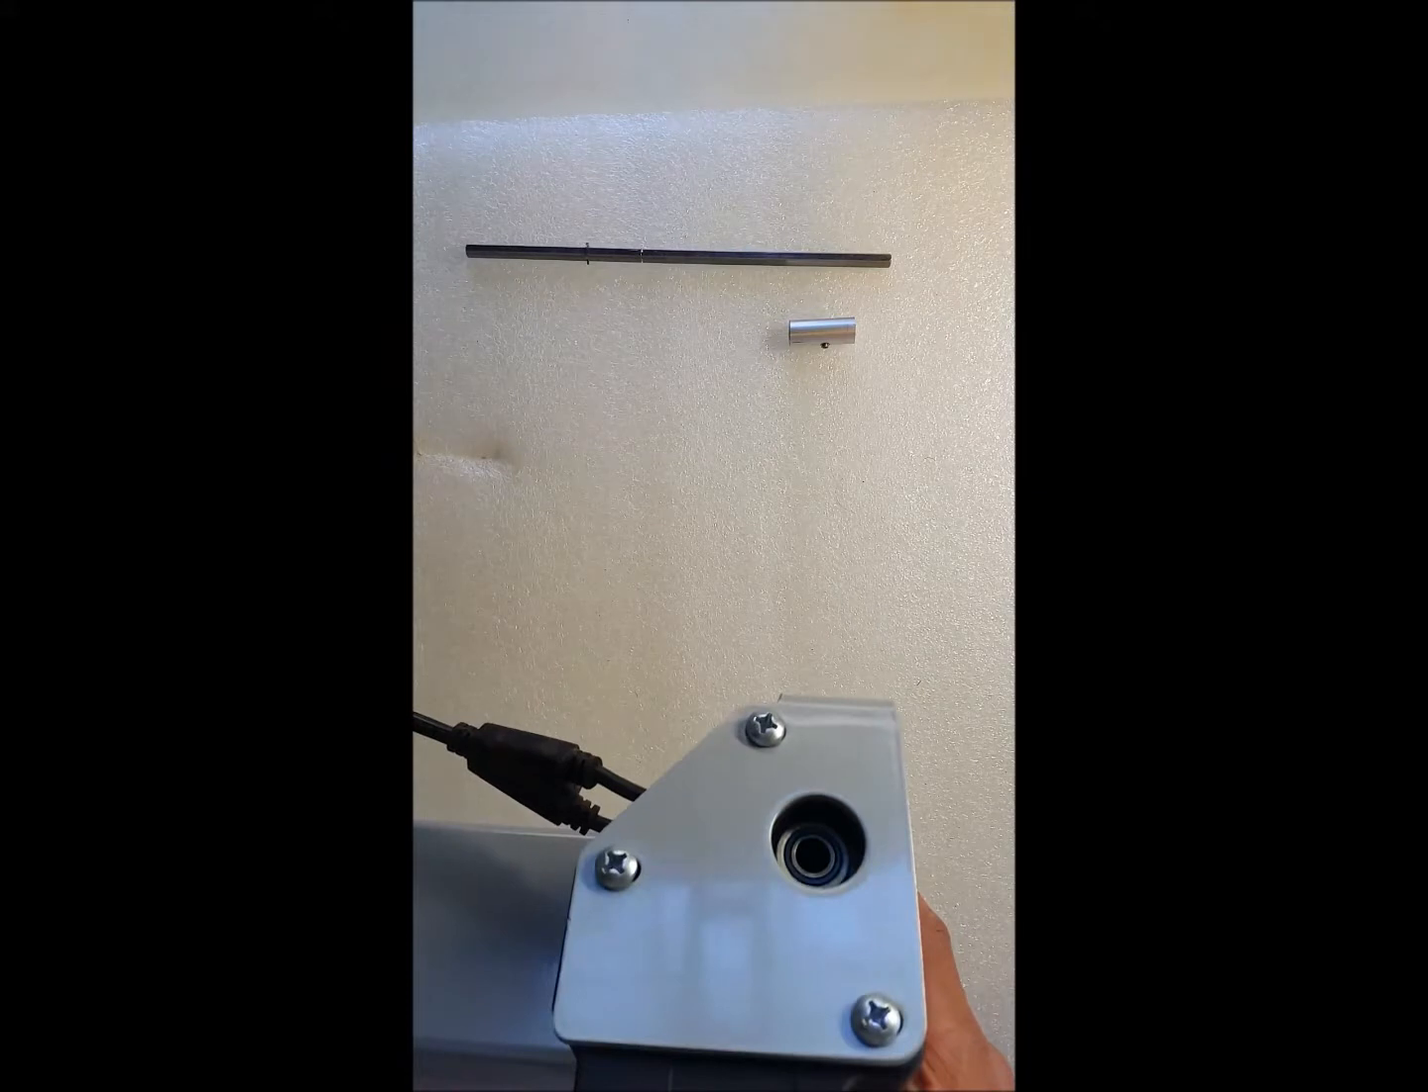There is the the hex hexagonal drive shaft out.